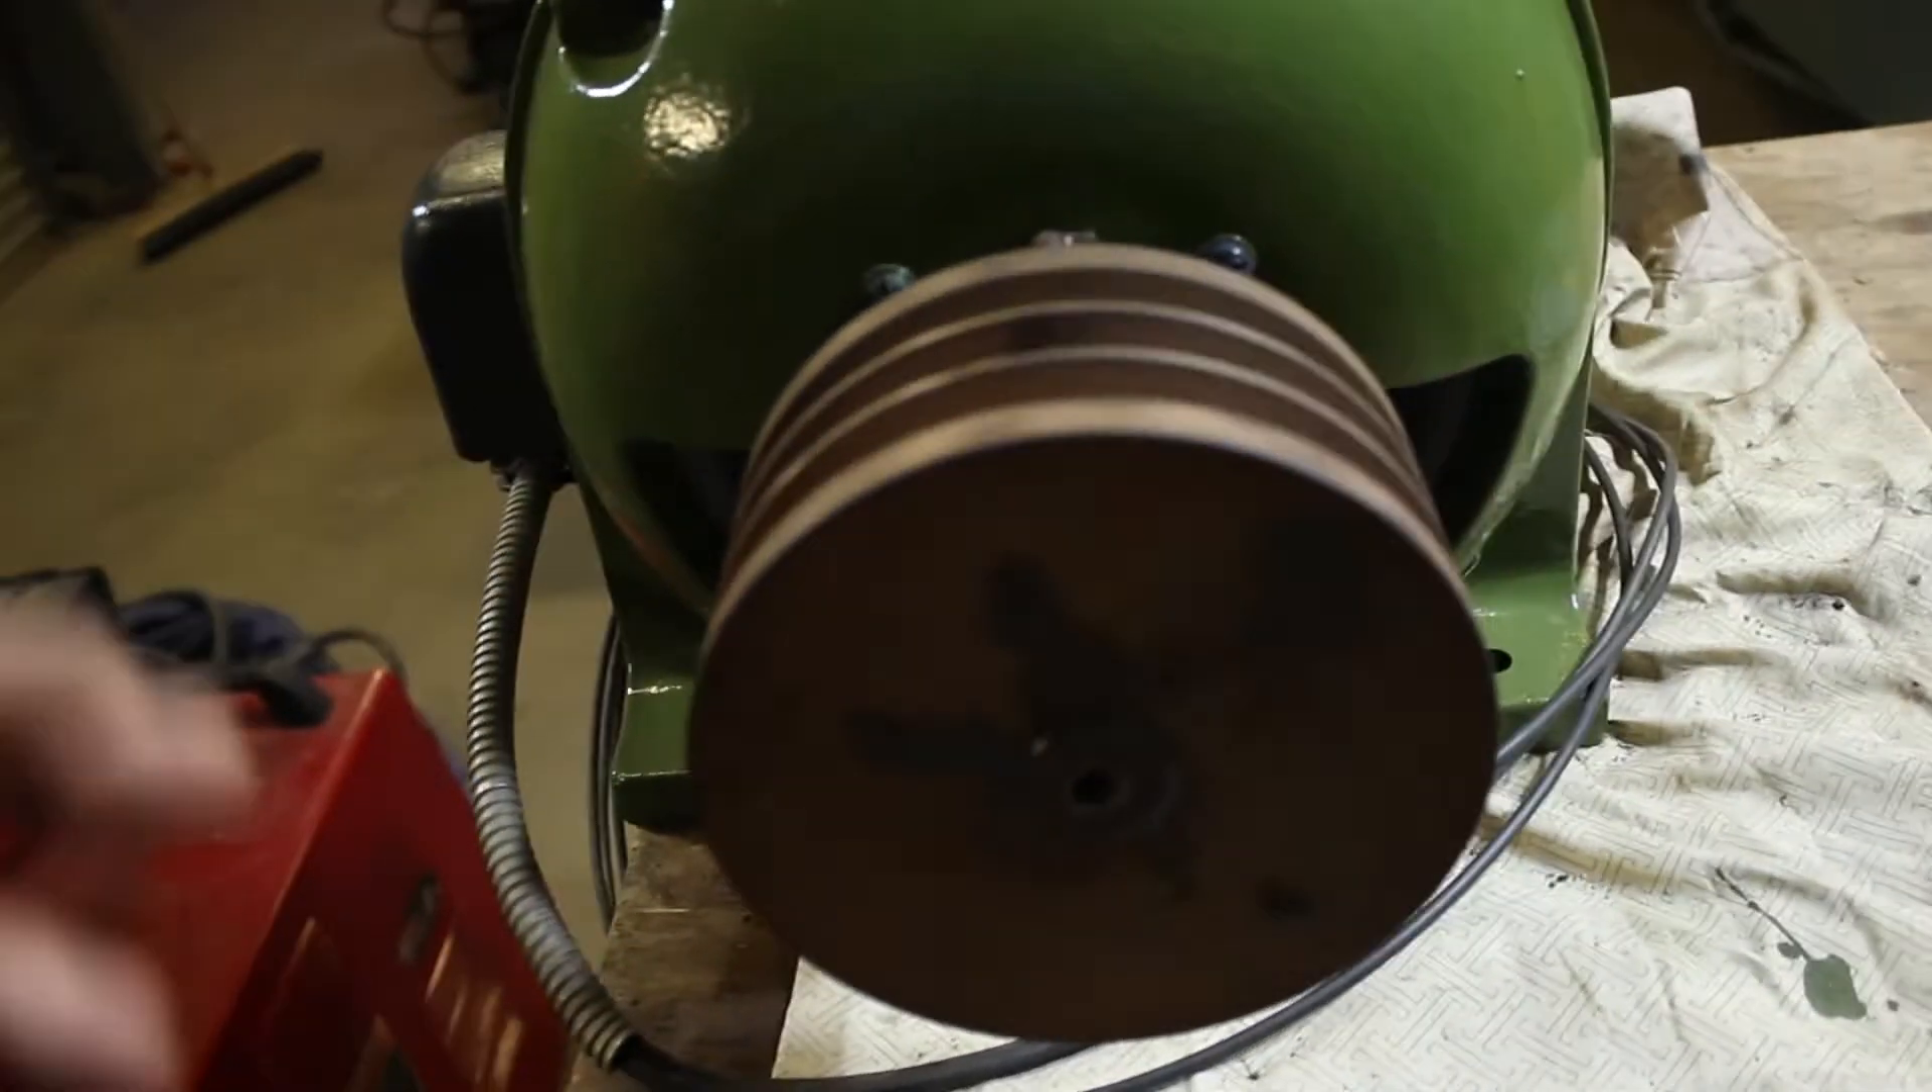So we've finally got the motor back together. I've just finished putting the pulley on.